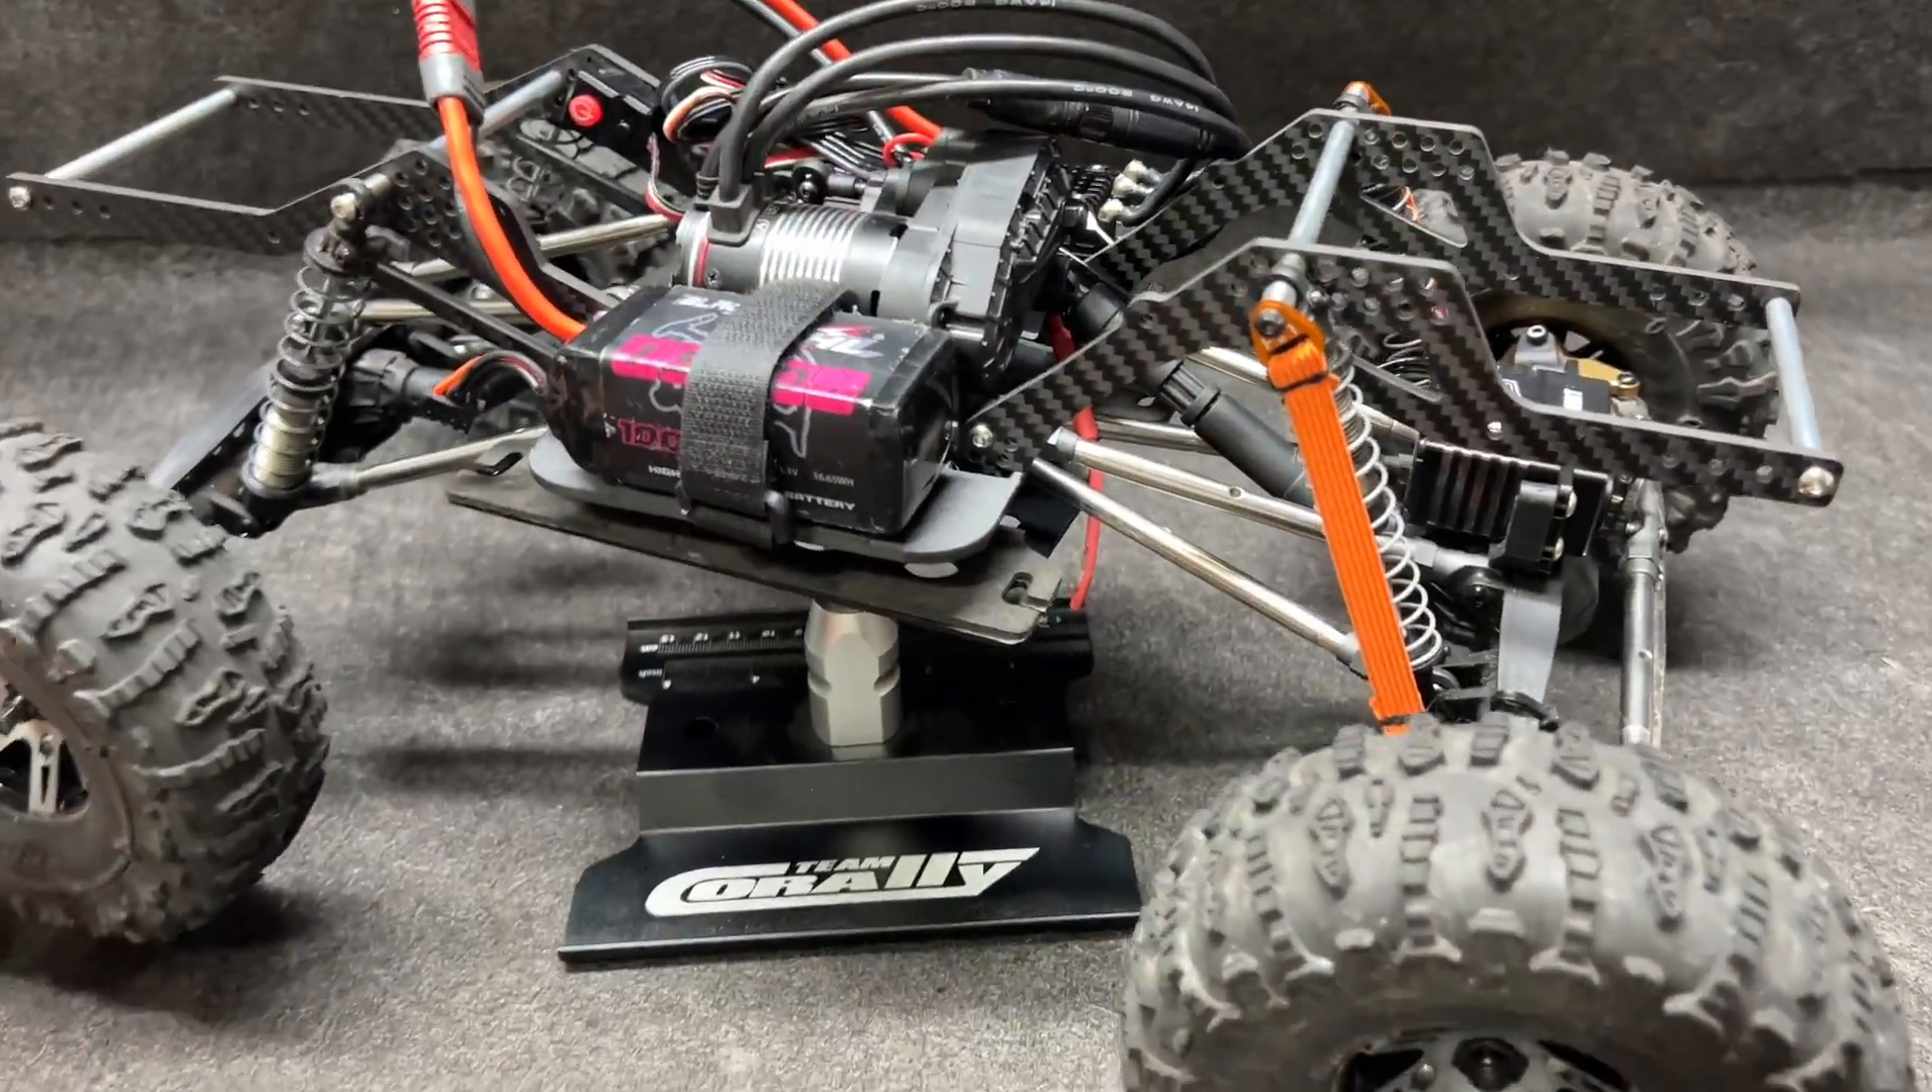But anyway there's a battery set in place and all that.